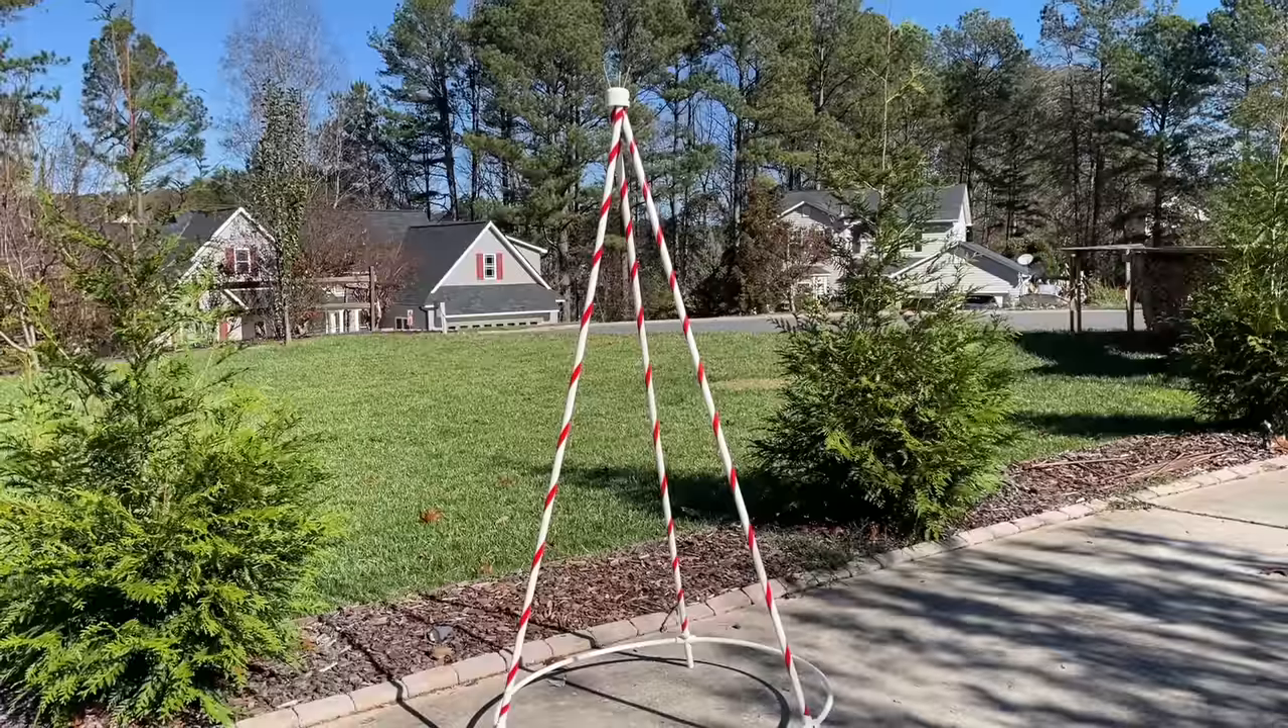And this is what the skeletal structure of your PVC tree should look like. All the red electrical tape has been placed. The end cap is on top. And everything is attached.